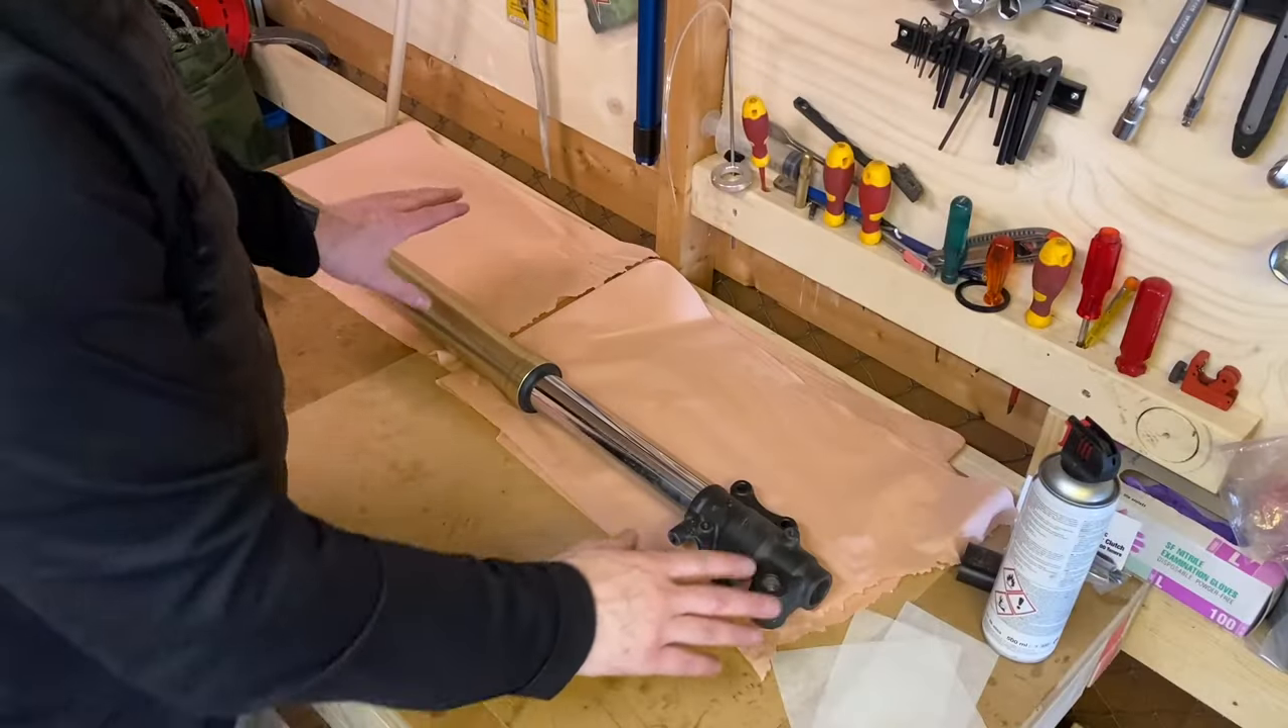So, now the left leg is out.